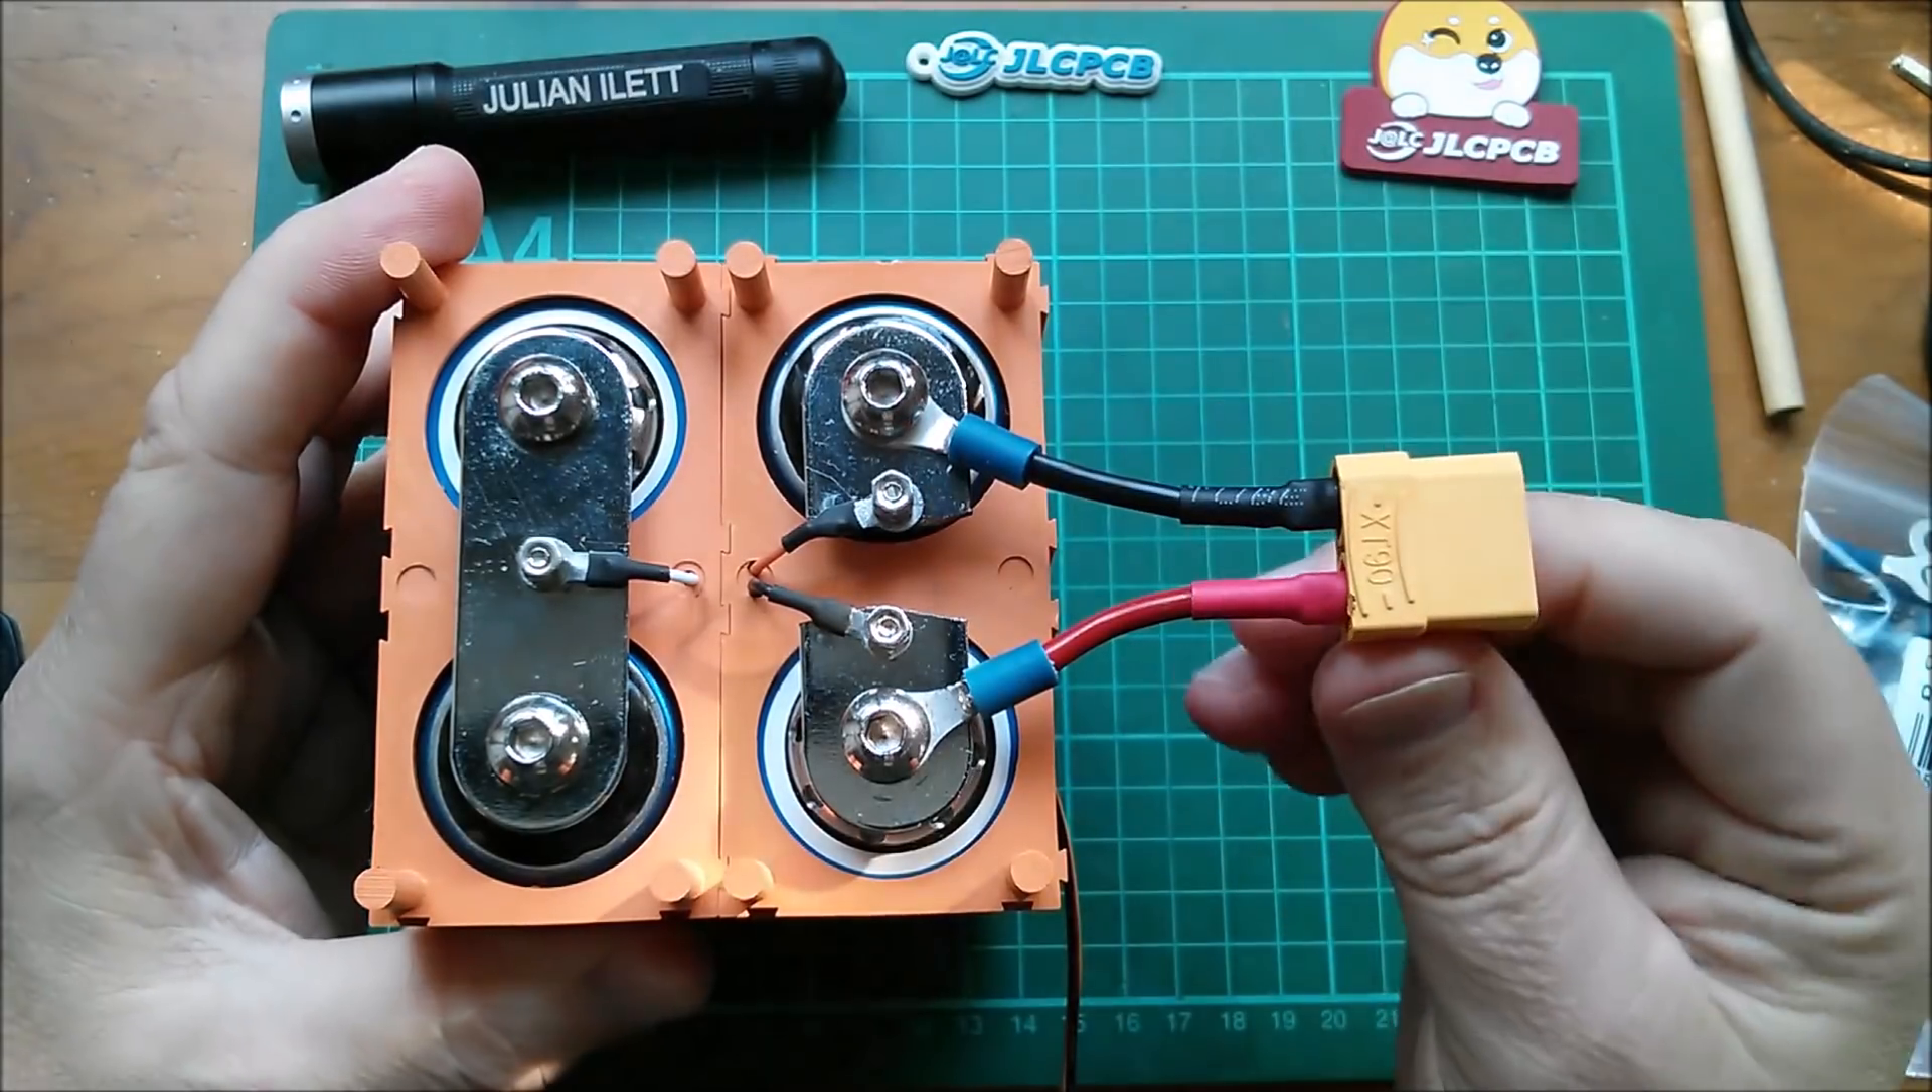Uh i've put on uh xt90 onto my pos and neg terminals.